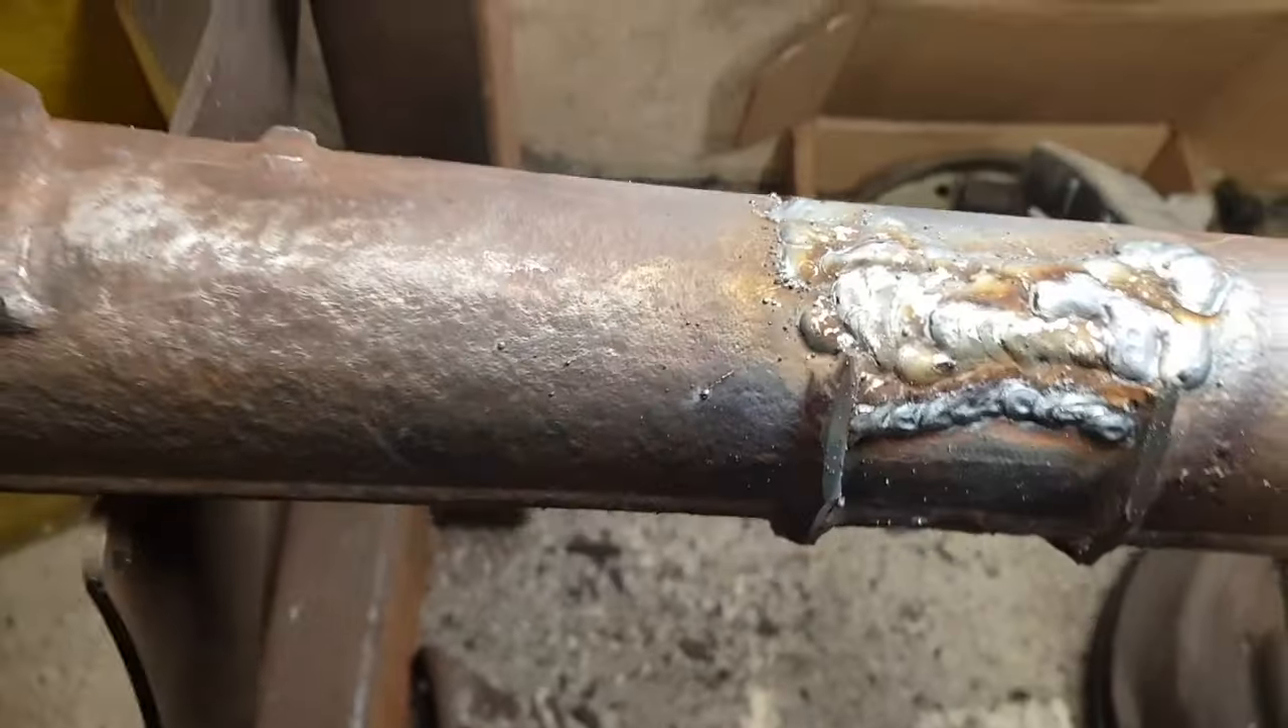Just done a fair amount of weld on this first section of the rear axle.